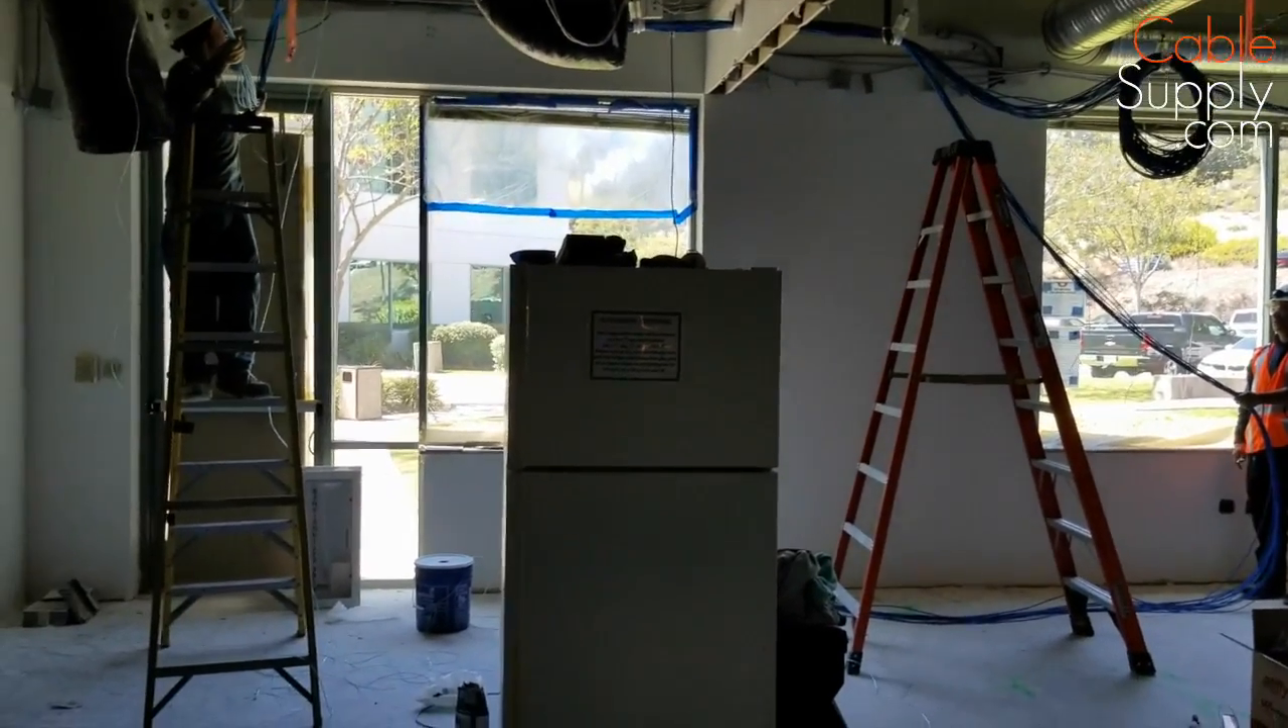We don't have the cubicles installed yet.